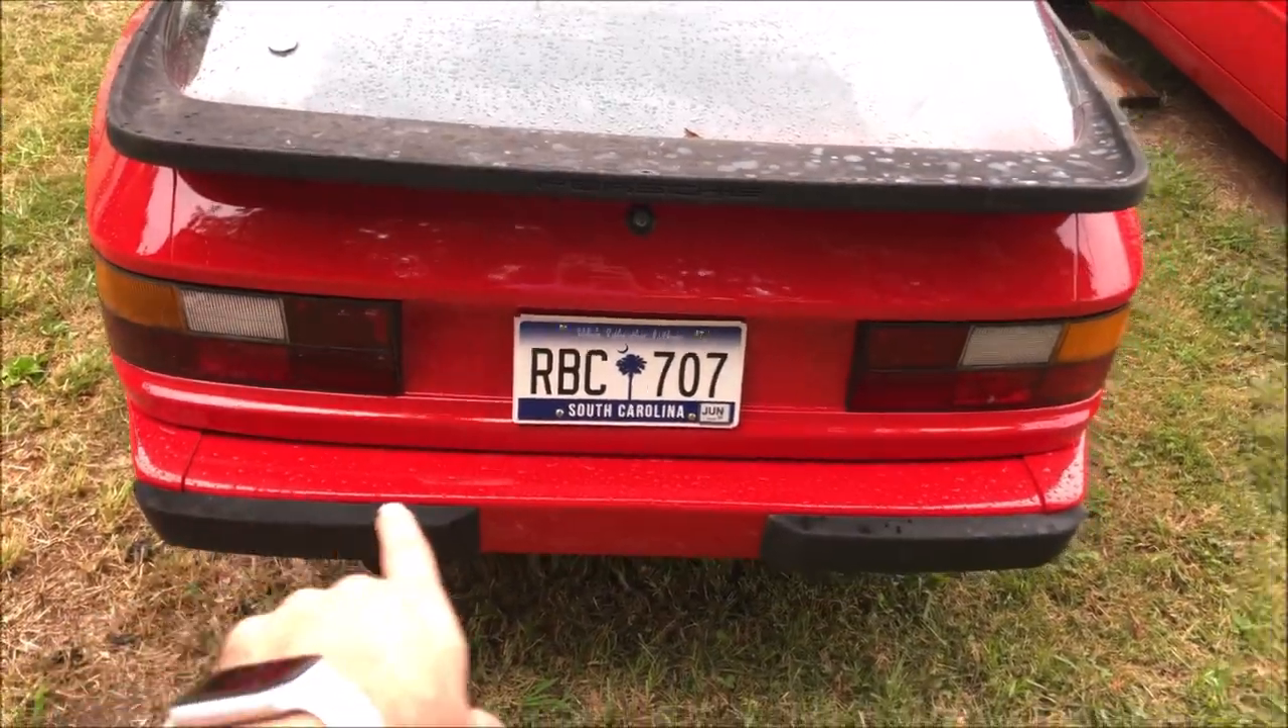Back here we've got taillights in and the rear bumper on.